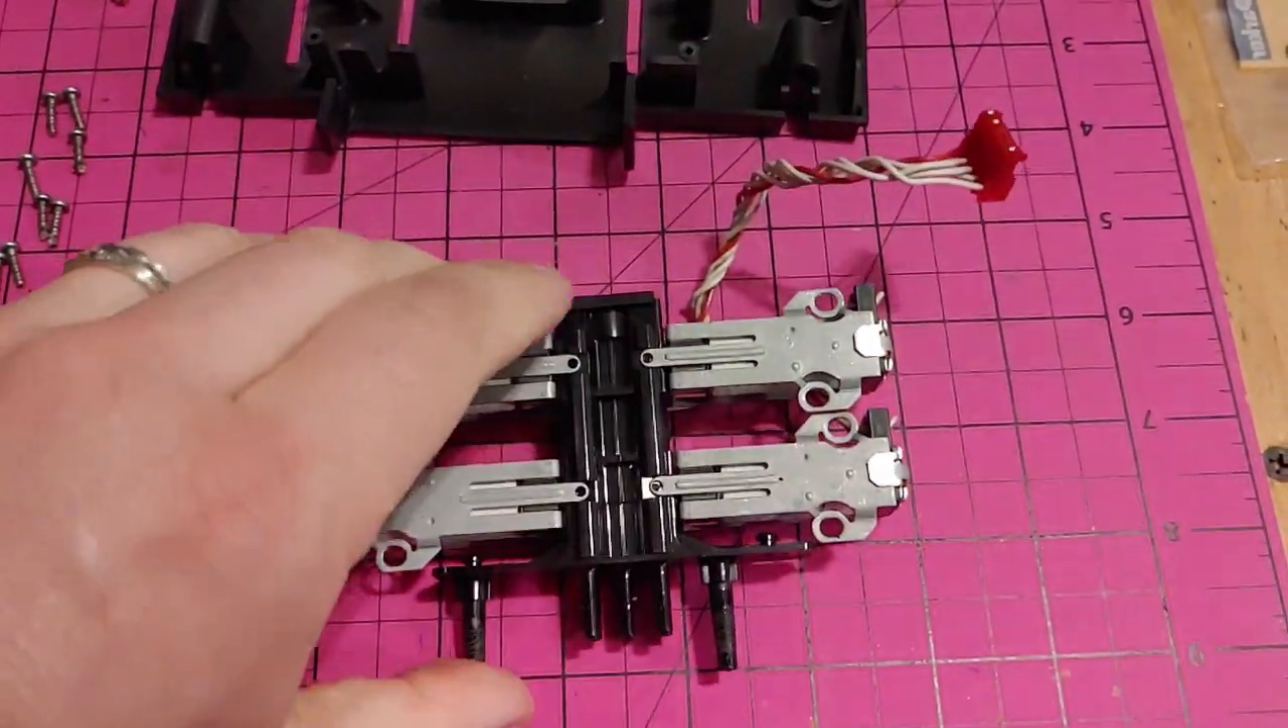And here it is, the solenoid assembly removed from the tray.